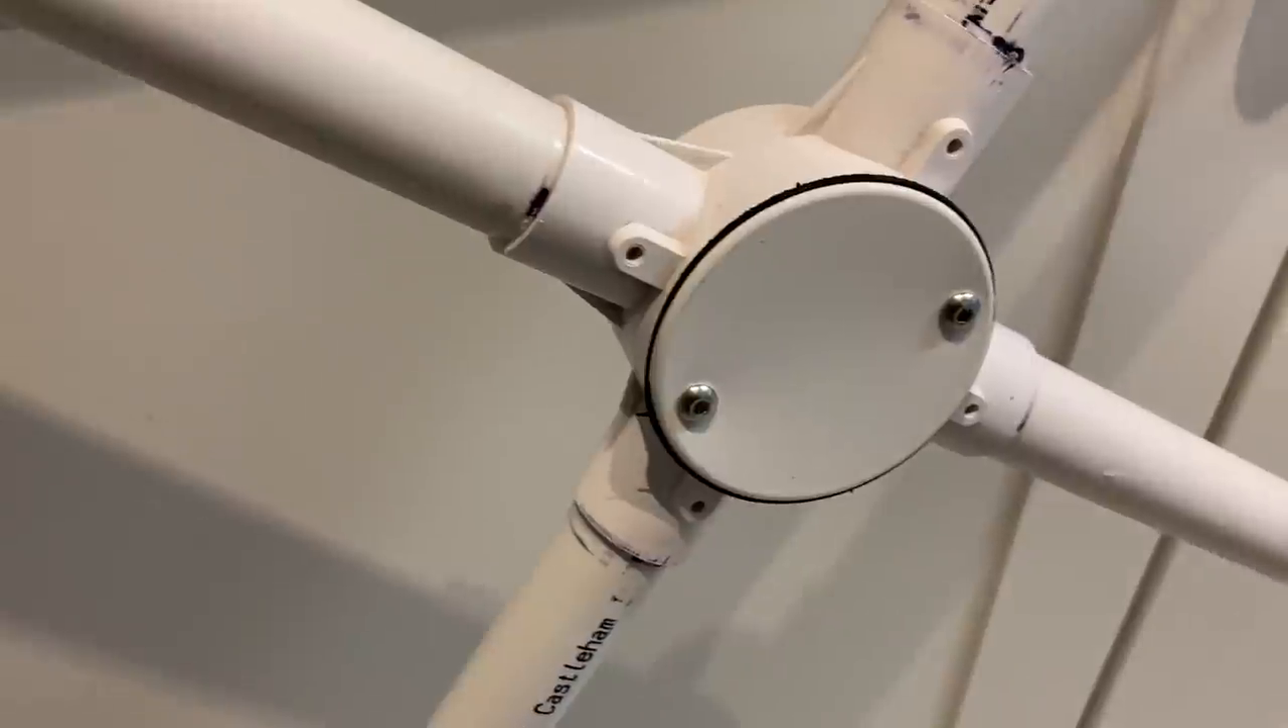And as you can see I've added a centerpiece a blanking cap over the center axle.